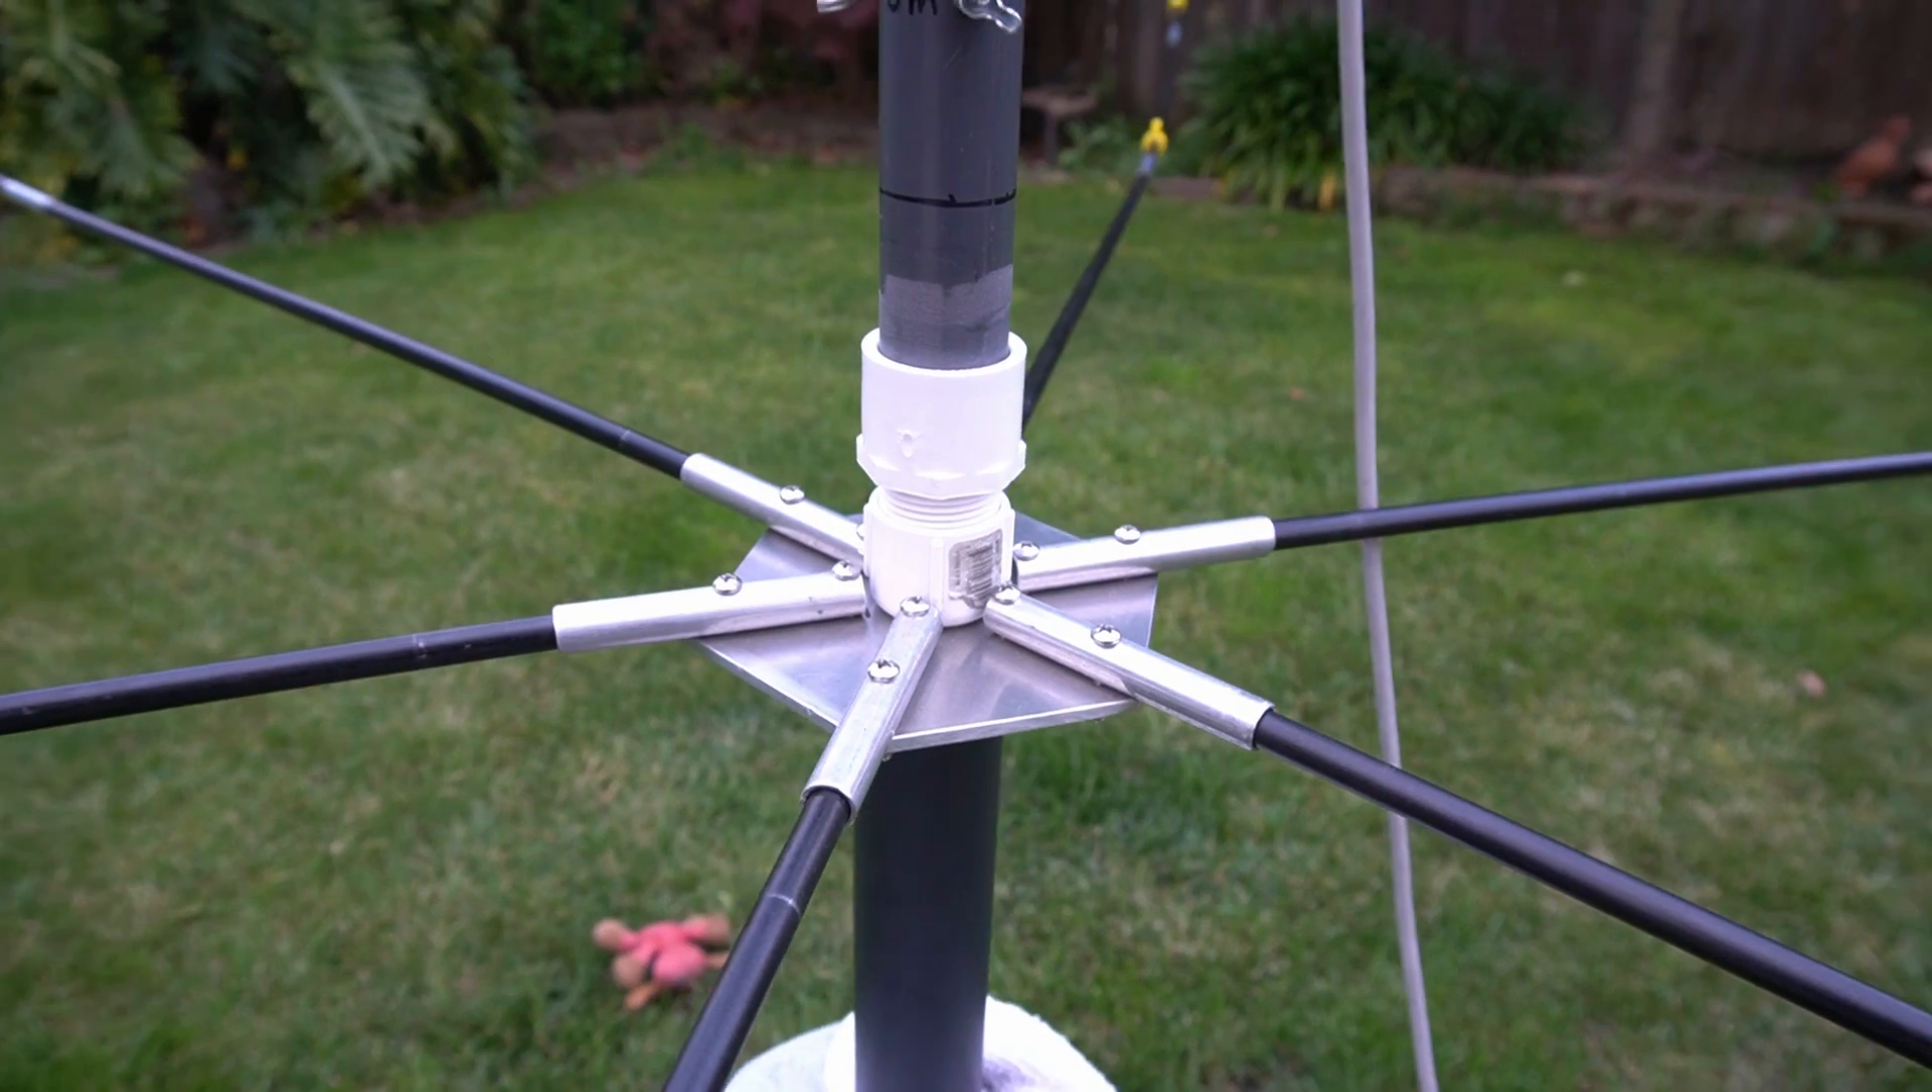All right, so here is the new plate, all installed.